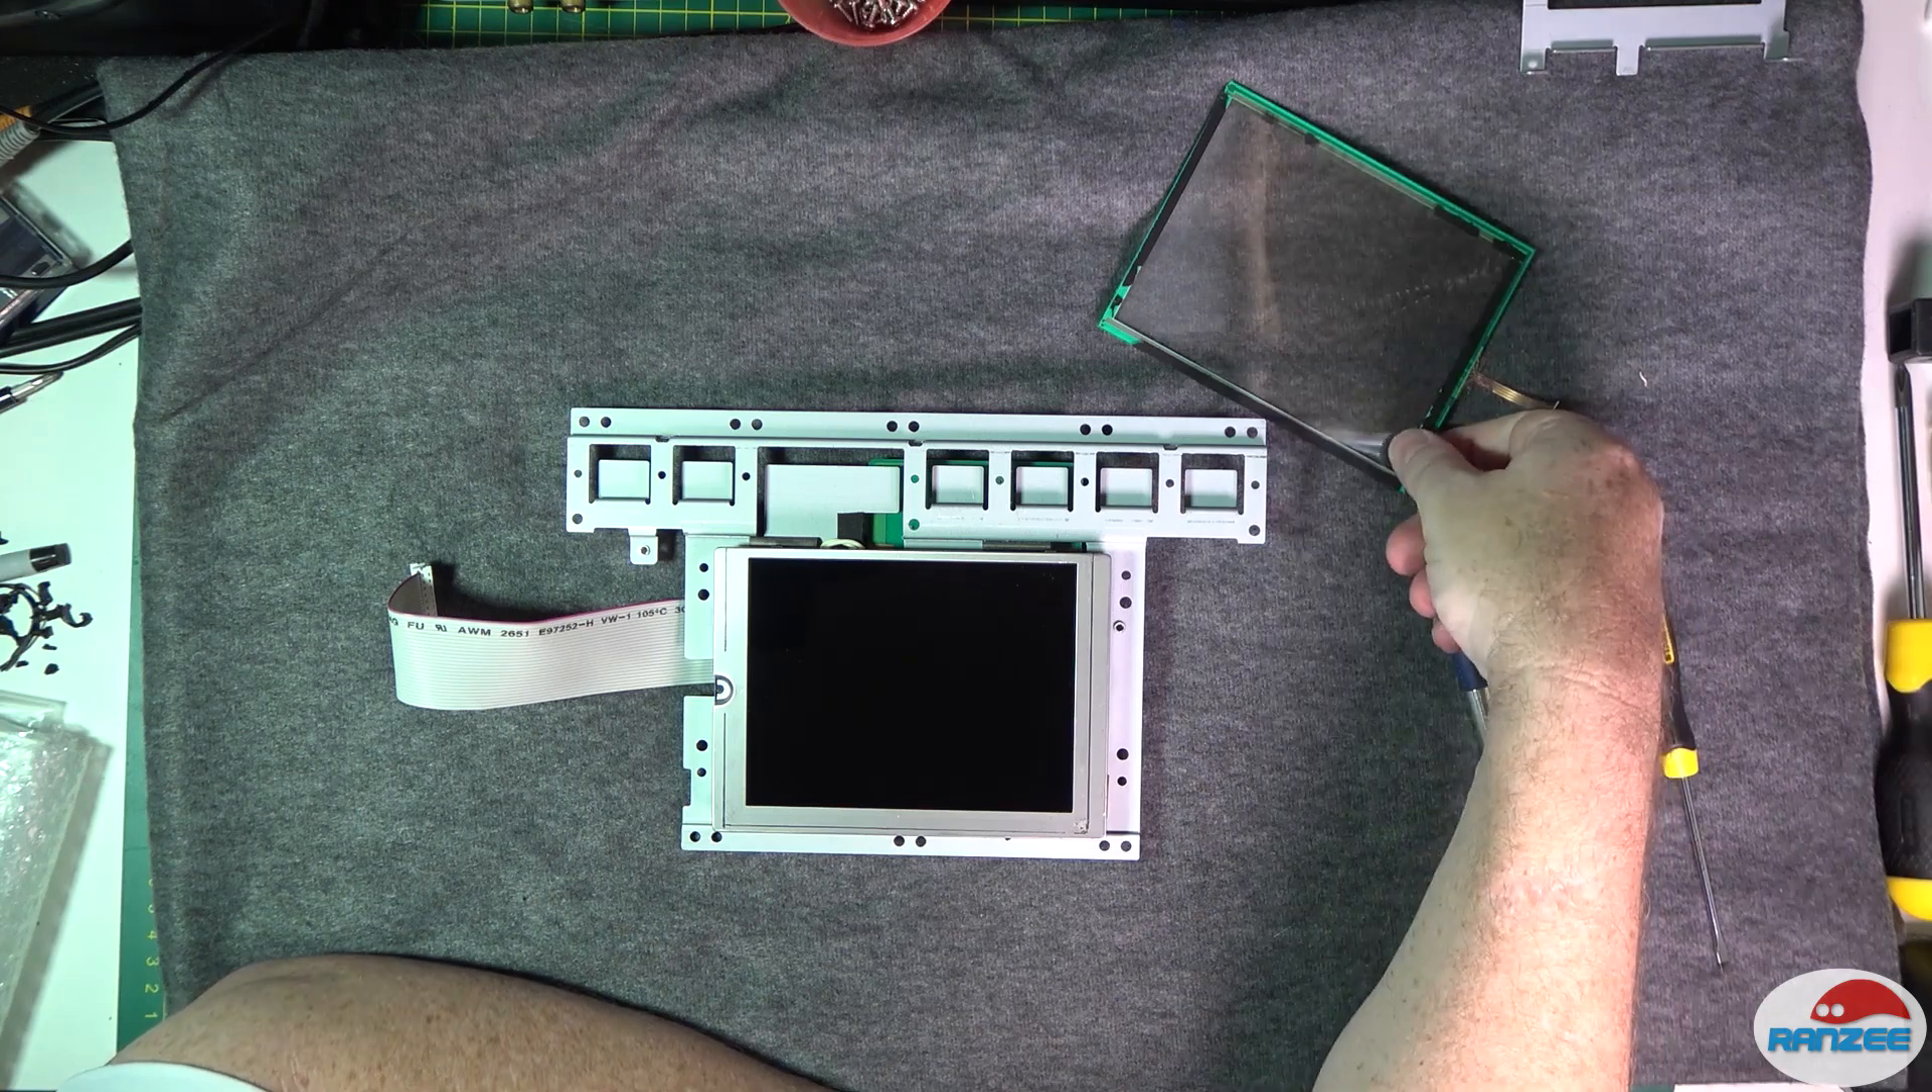We've now removed the old touch screen, and the sticky foam.